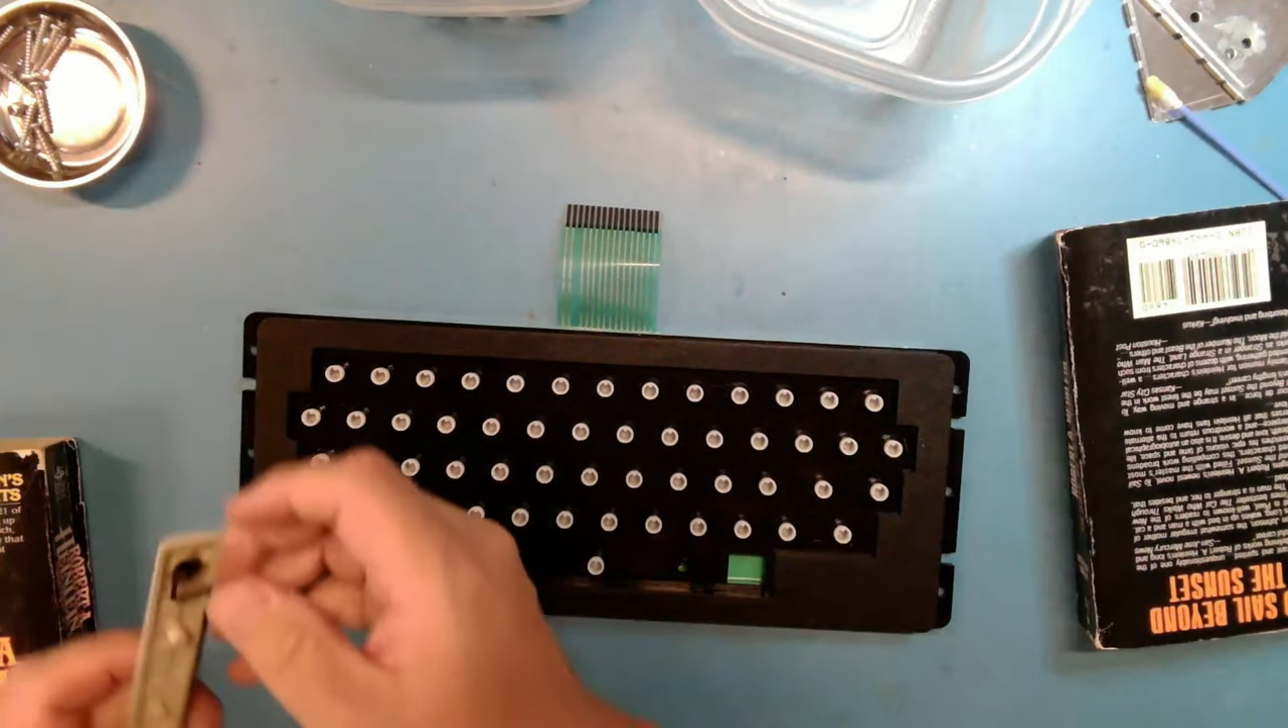Now, we just need to put back the key caps.